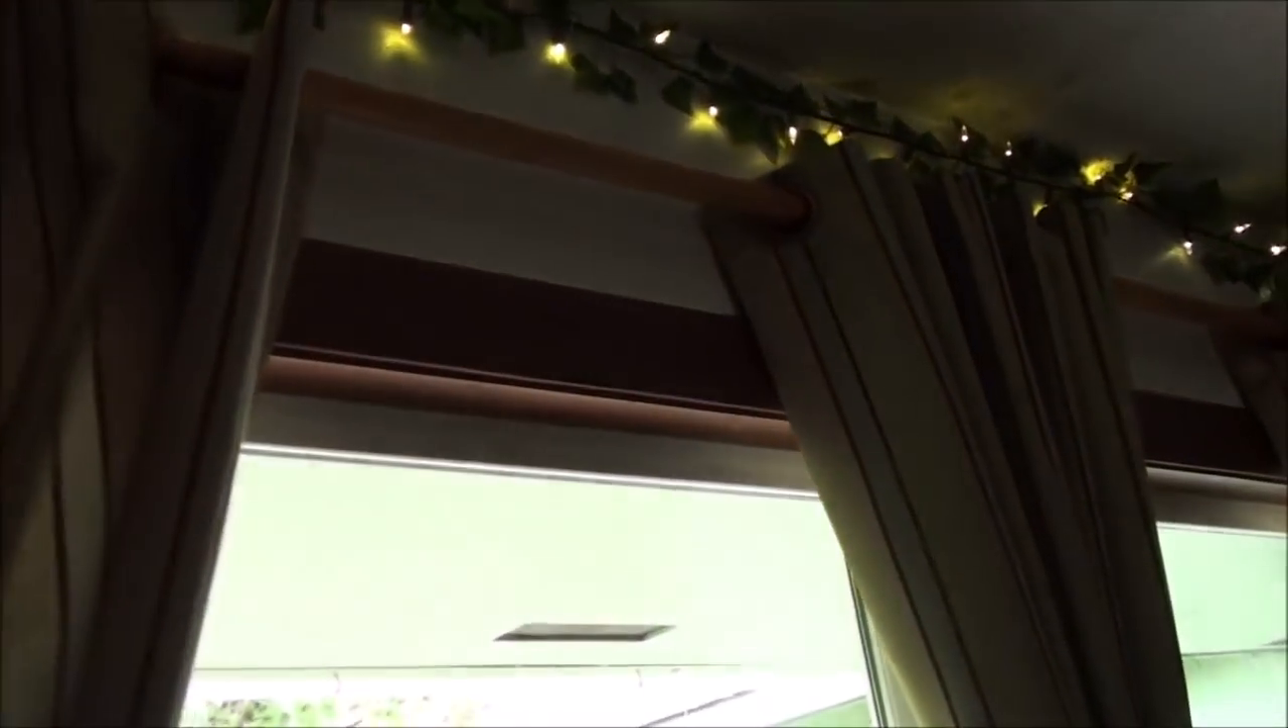Well mr. rain got the curtain rod put up and we put the curtains on and I'm really liking the way it looks.